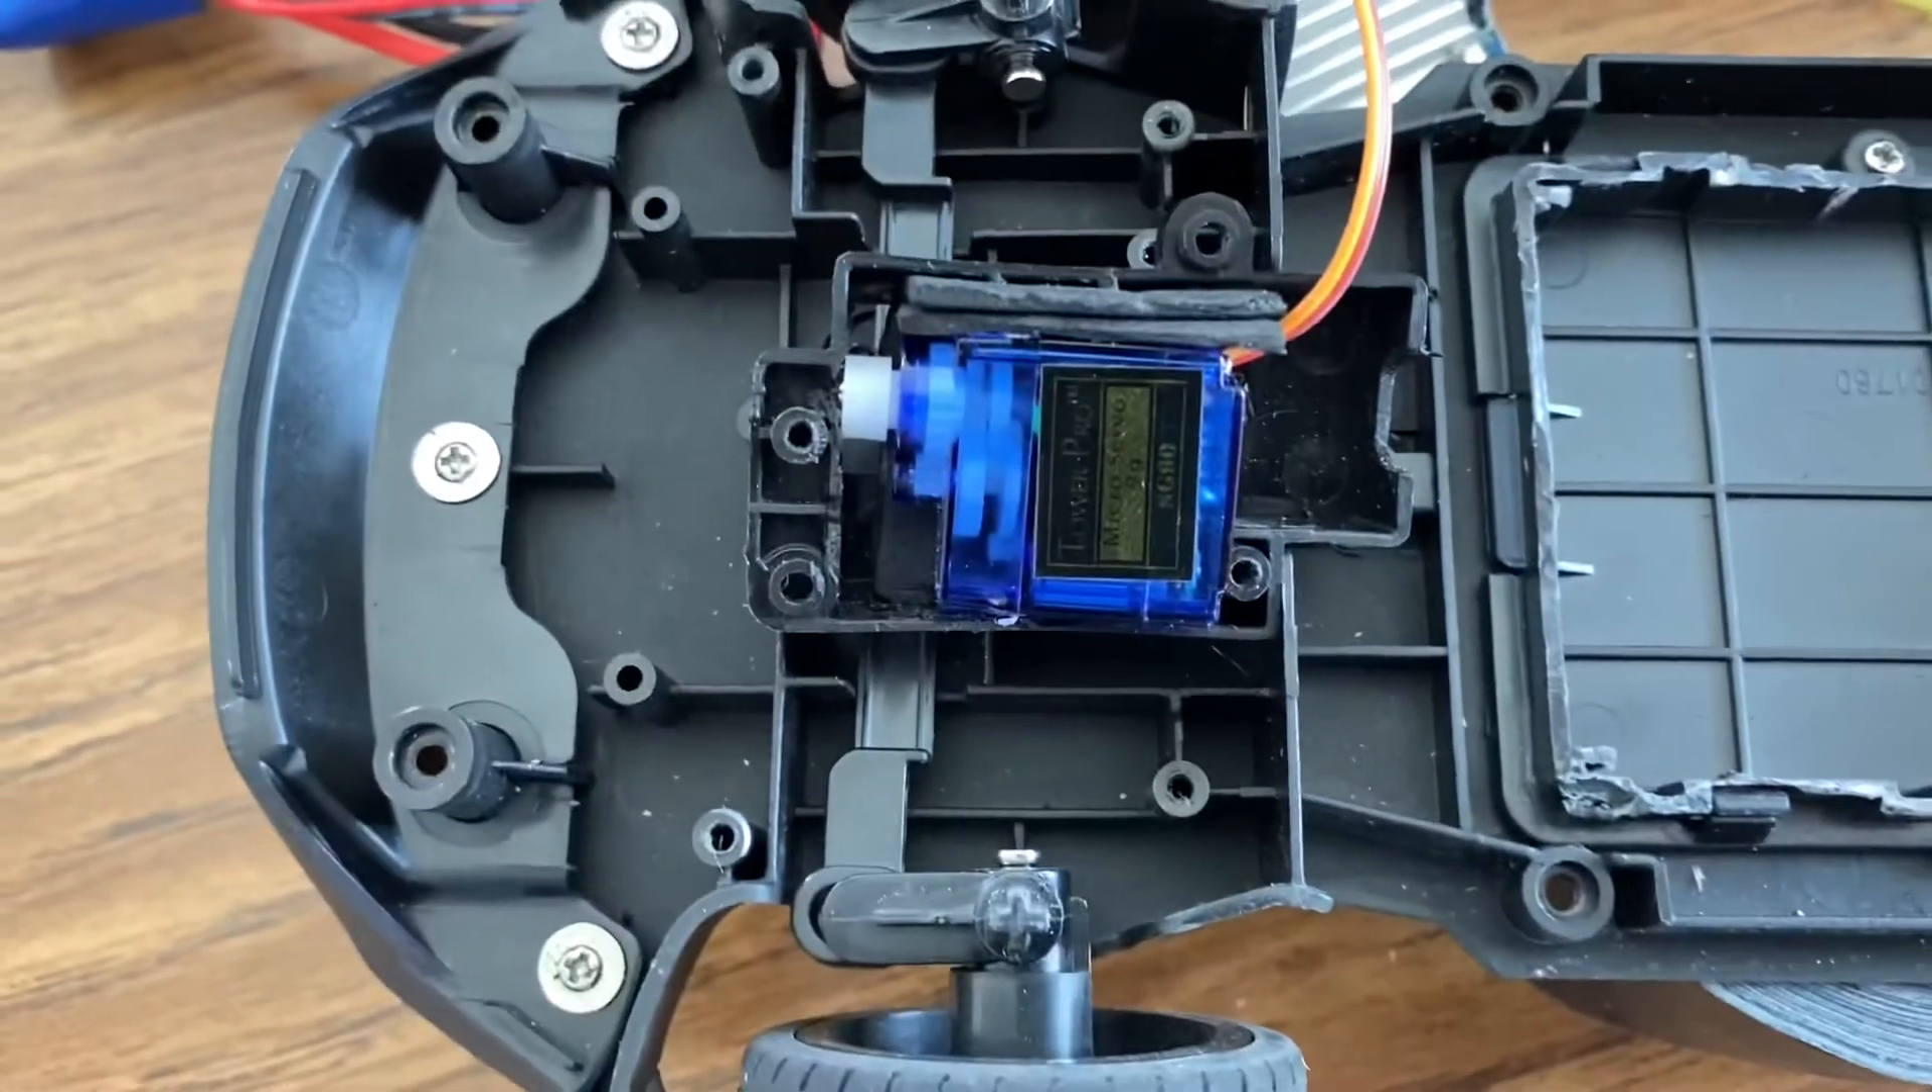All right, I've got the servo back in the little servo box.